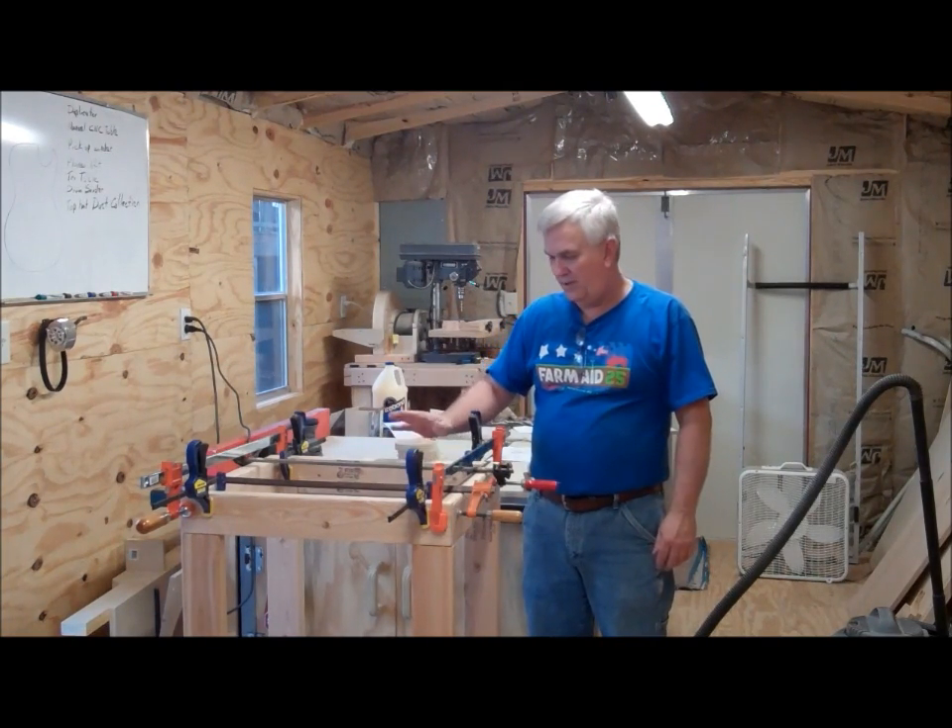Okay, I've got all the, uh, all the frame, the table frame, uh, put together and glued up and clamped.